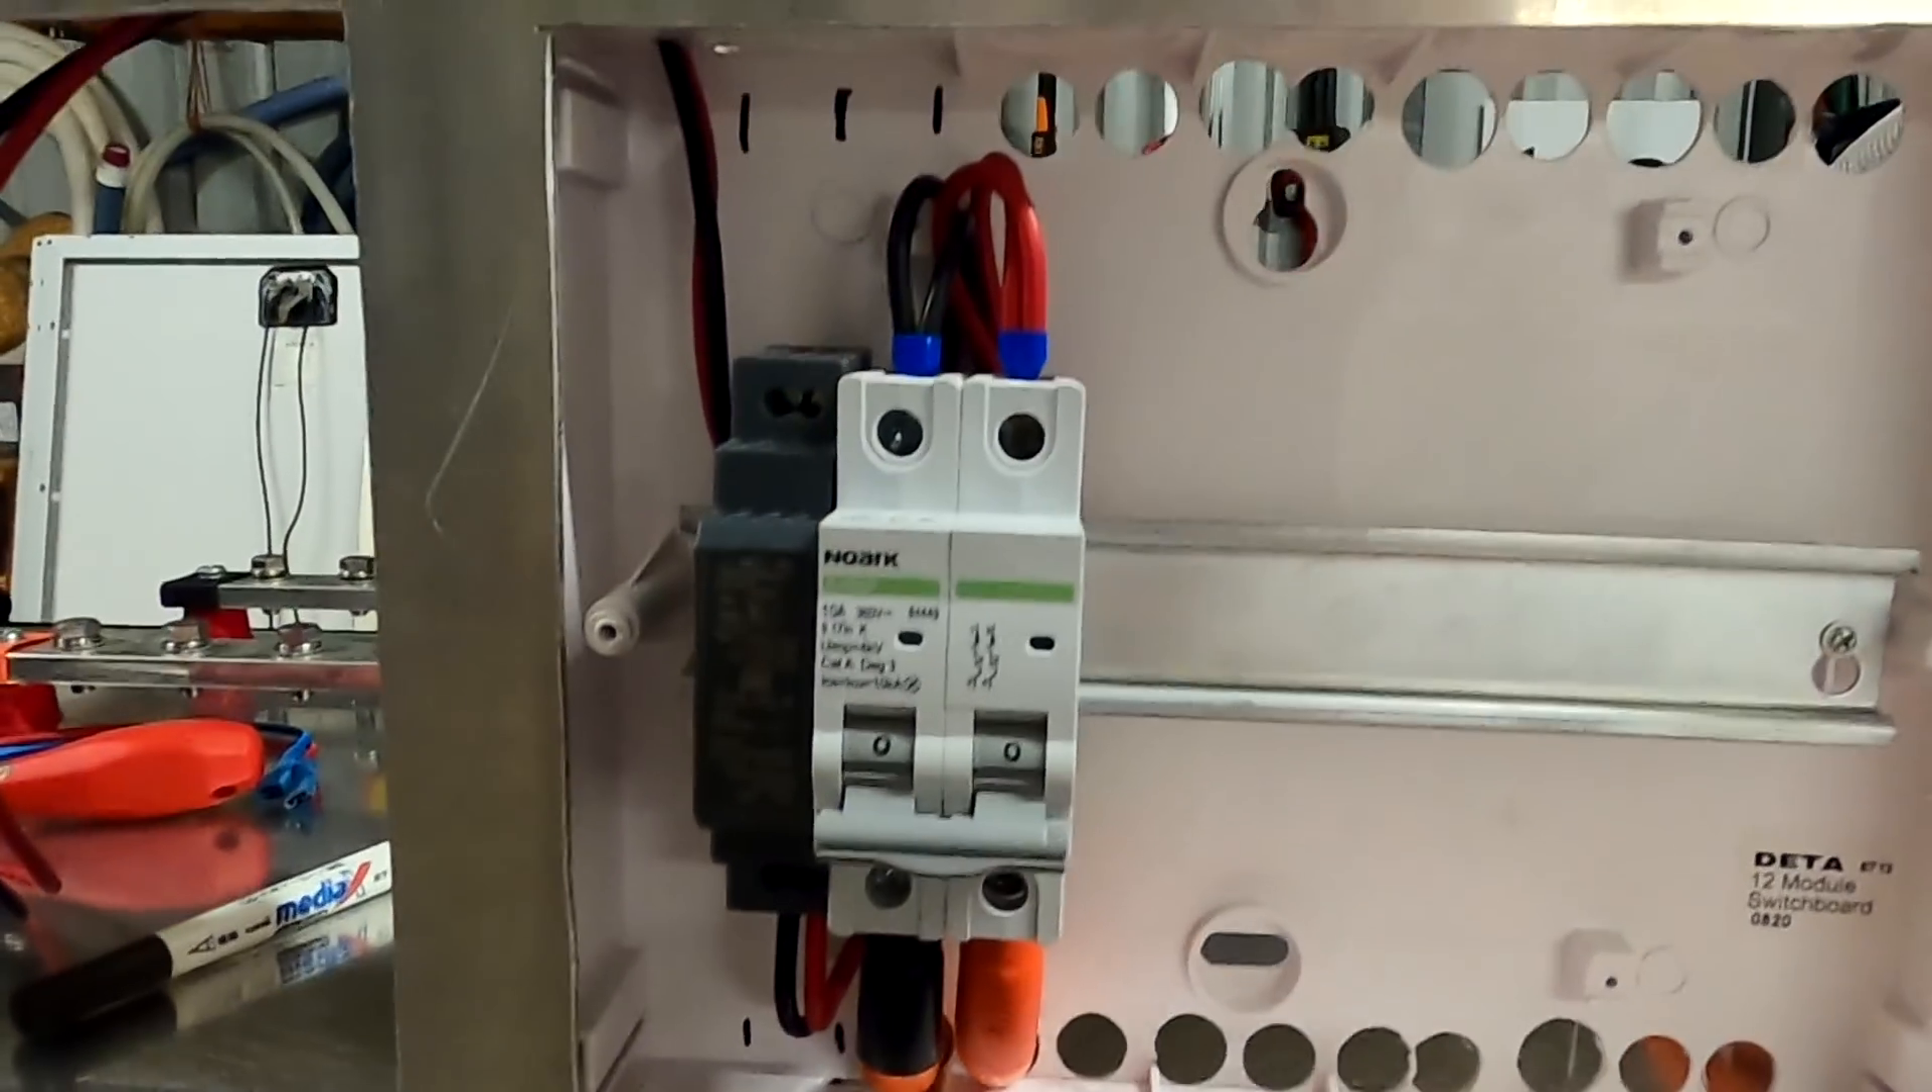So we have now made our first full connection here negative and positive connected to the dc circuit breaker here and then from there is our load connected.